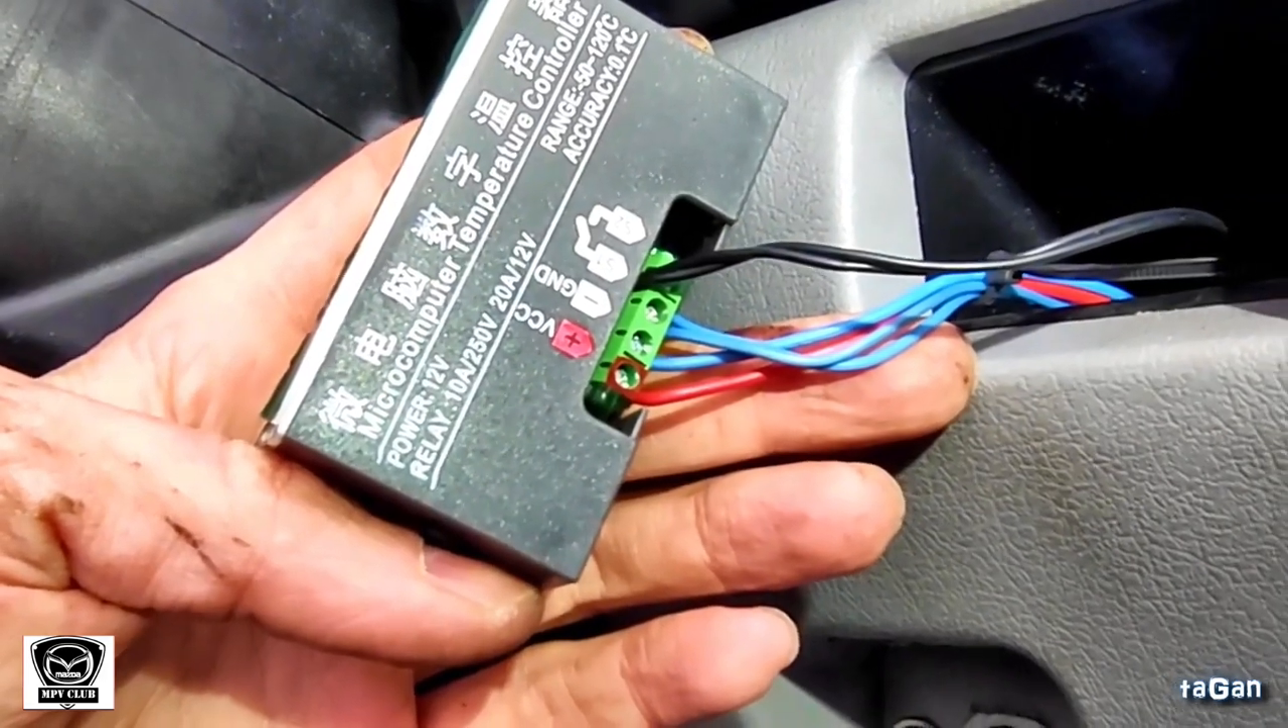Итак подключил термостат подключается элементарно питание и провода на сам ключ.